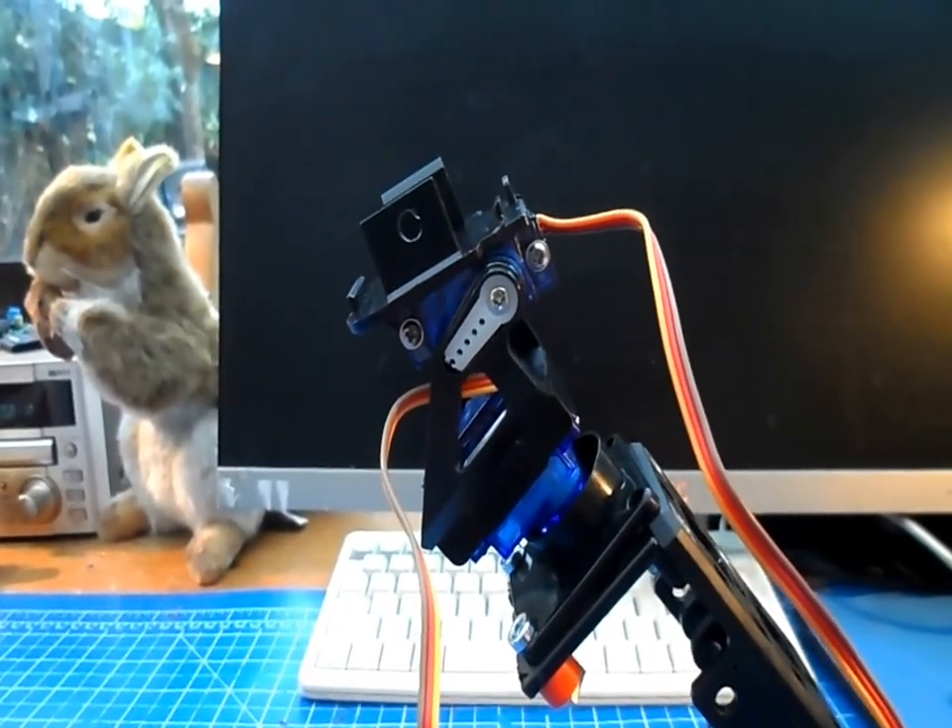So now we have the pan and tilt movement fitted.